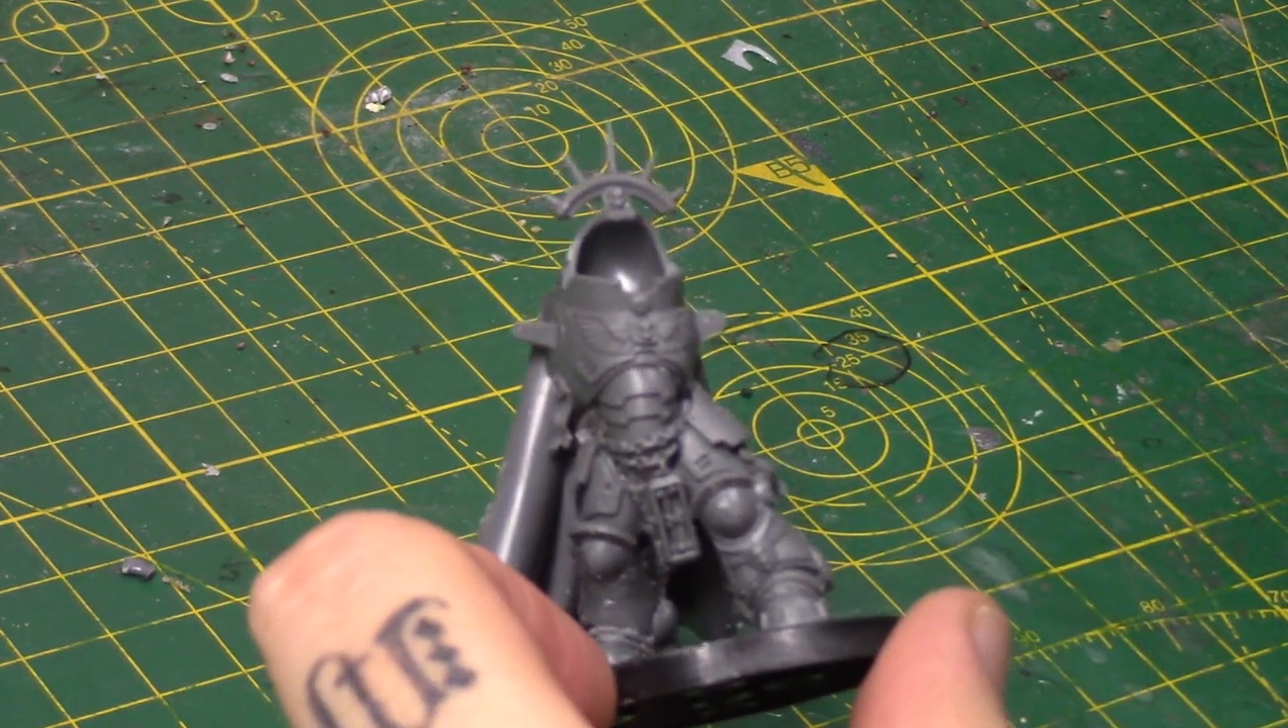And, as you can see, I've built his legs, body, cloak, and all that ready for Lysander.